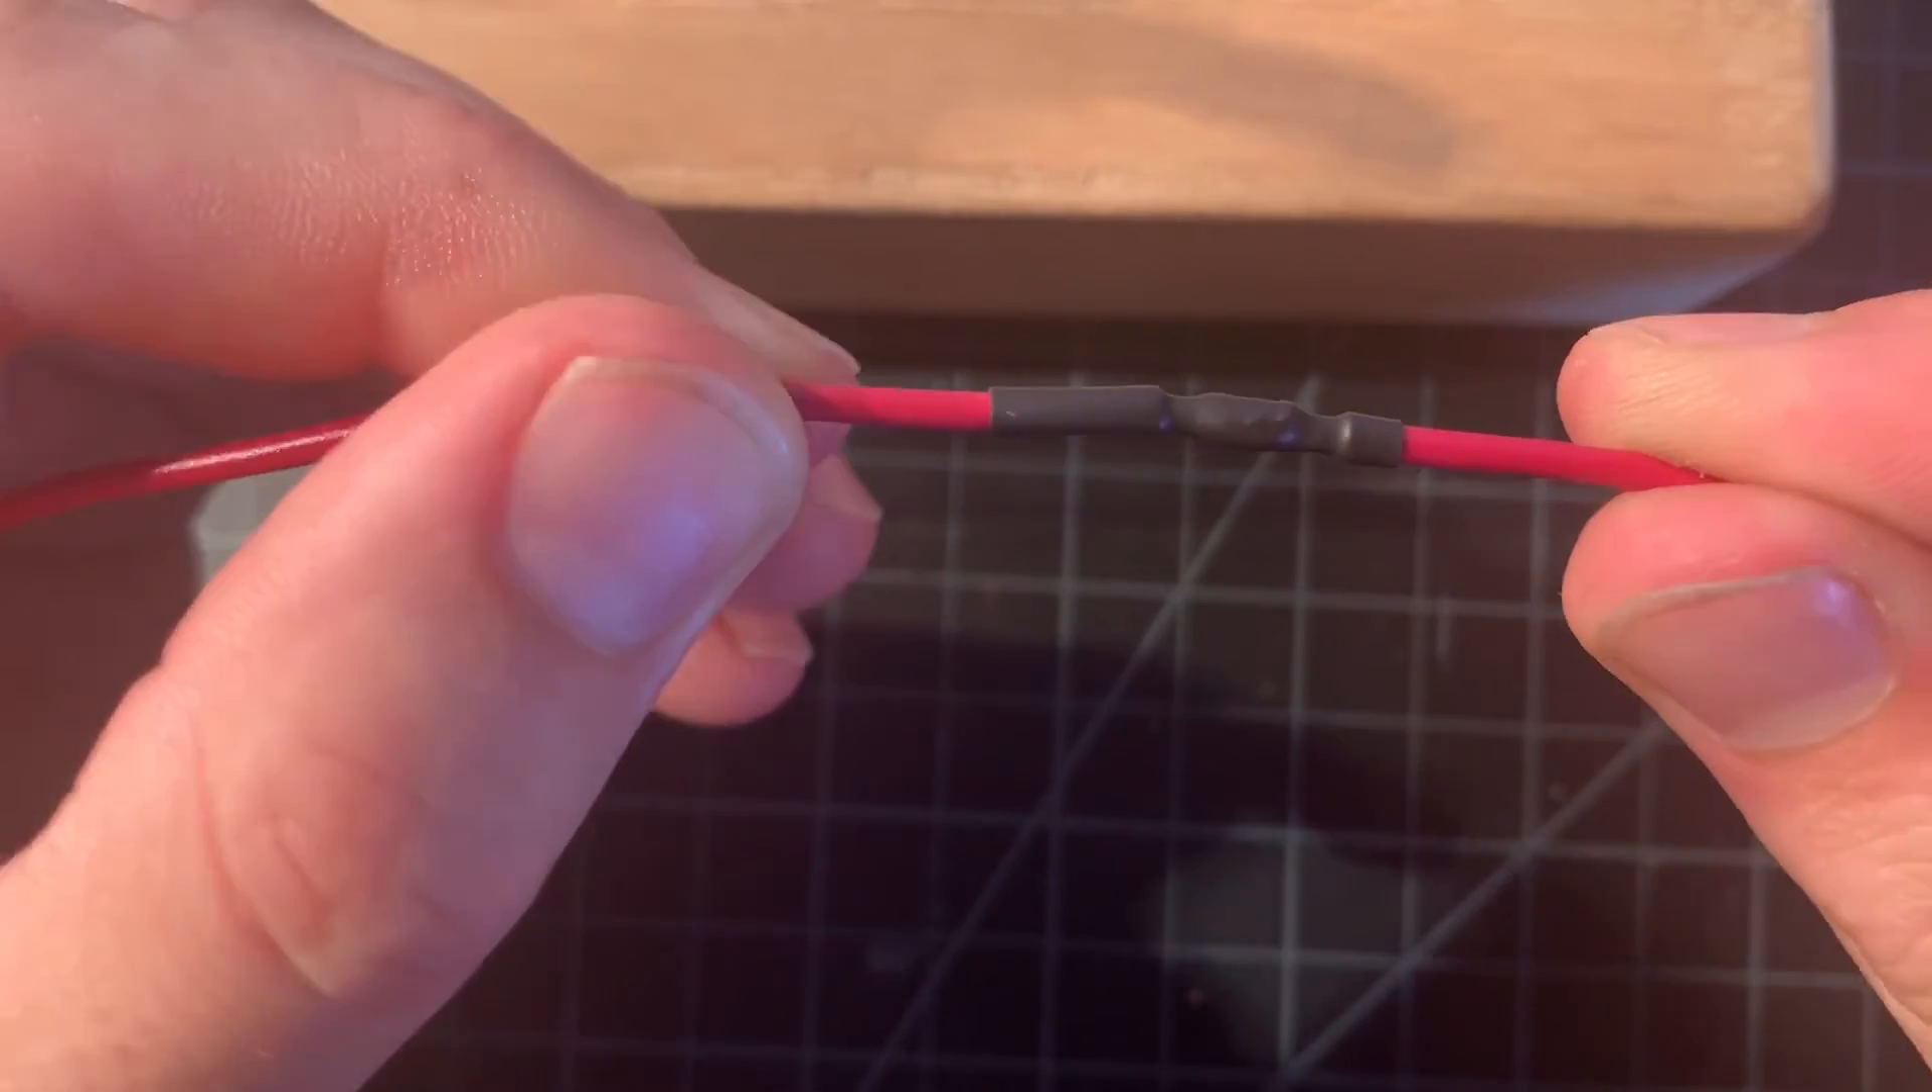And you can see we now have a good joint and it is covered so it cannot come in contact with any conductors.